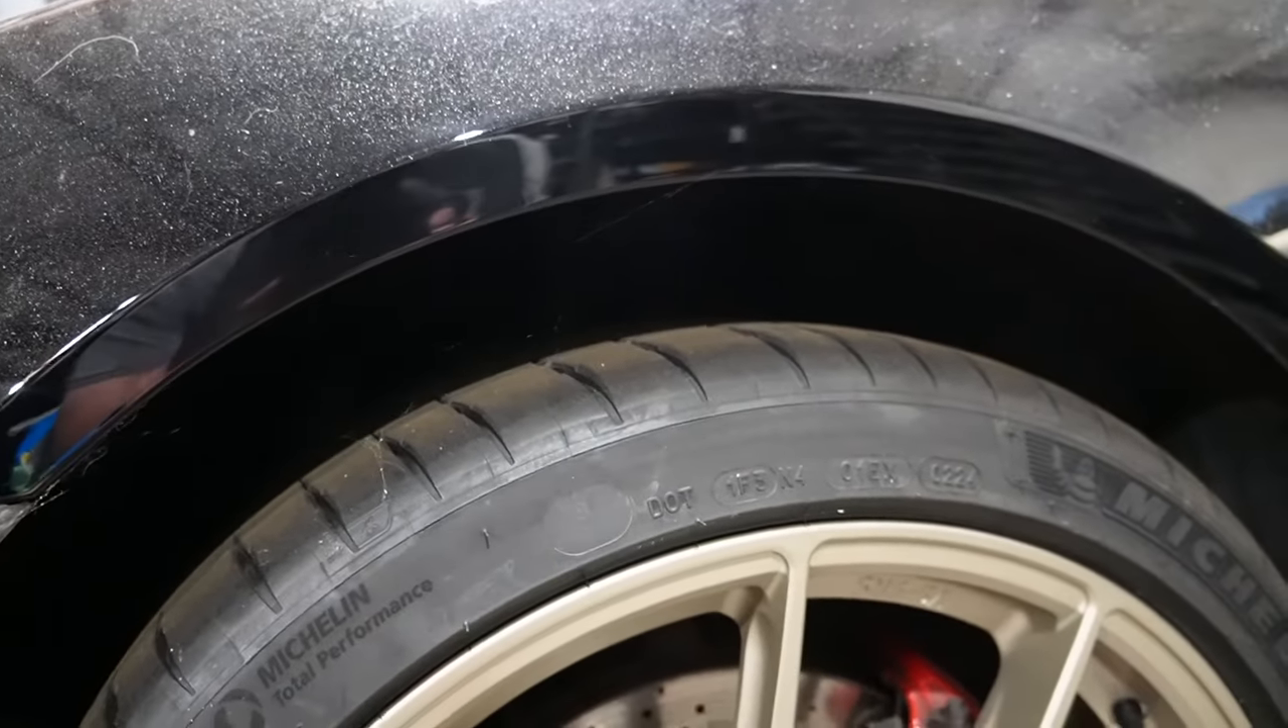But for this car right now, at the current height, it's probably, say, at the same height as the E91M3, but as you guys can see, it's got a monster gap.